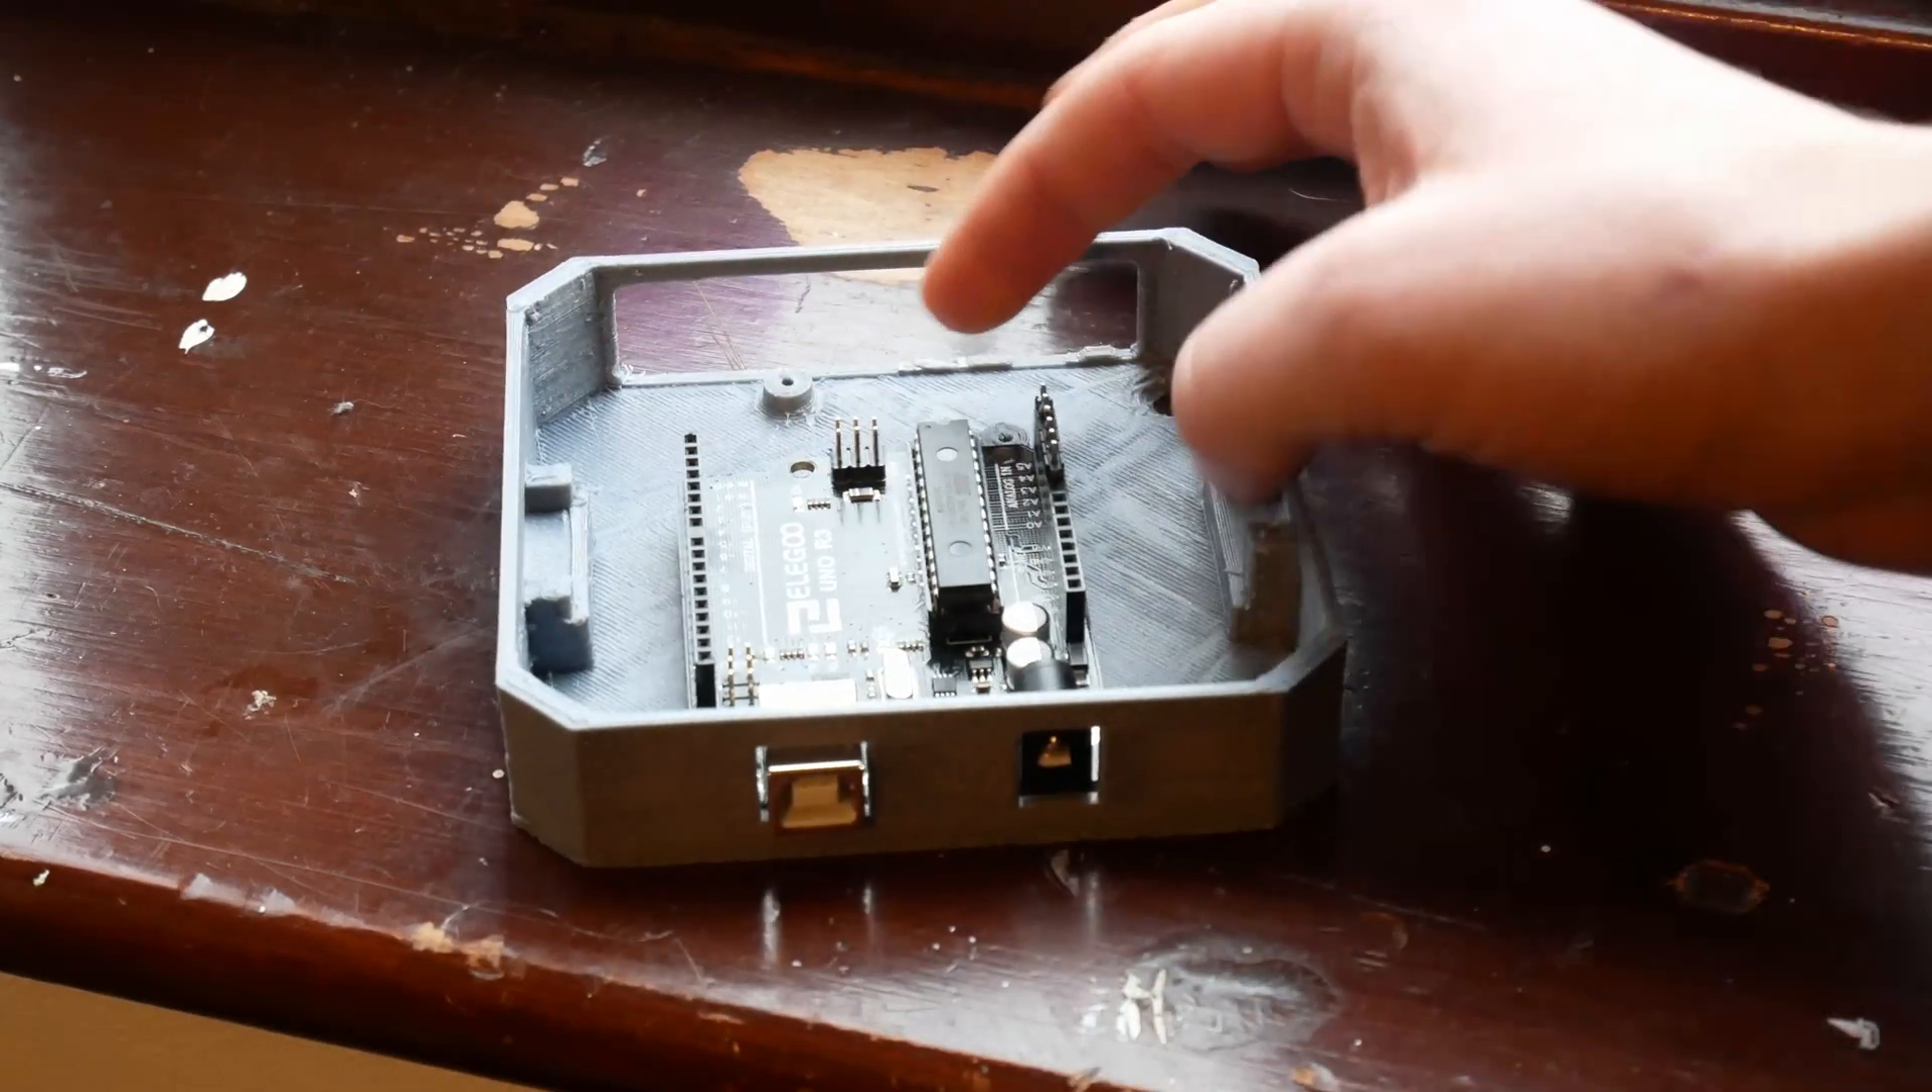You see the power port has come through perfectly.